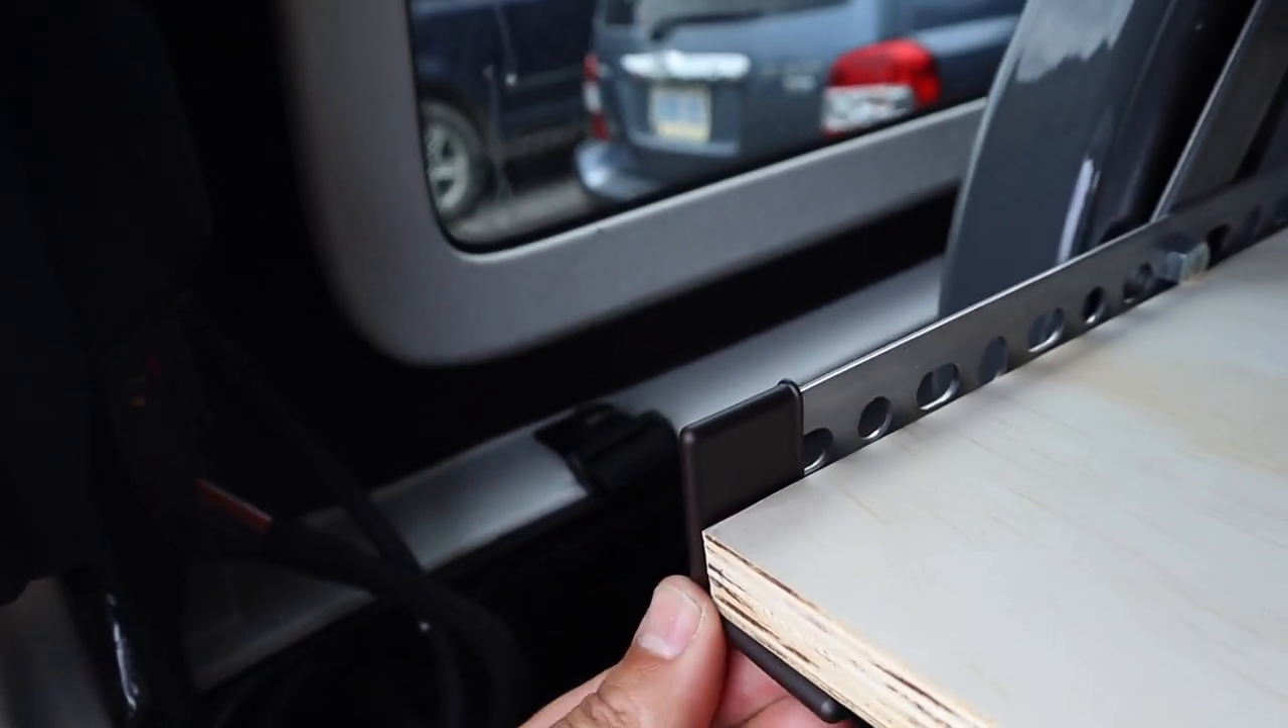I picked up four of these bumper stops at about $0 .60 each and installed them on the corners of the angle bracket so that nobody gets hurt.